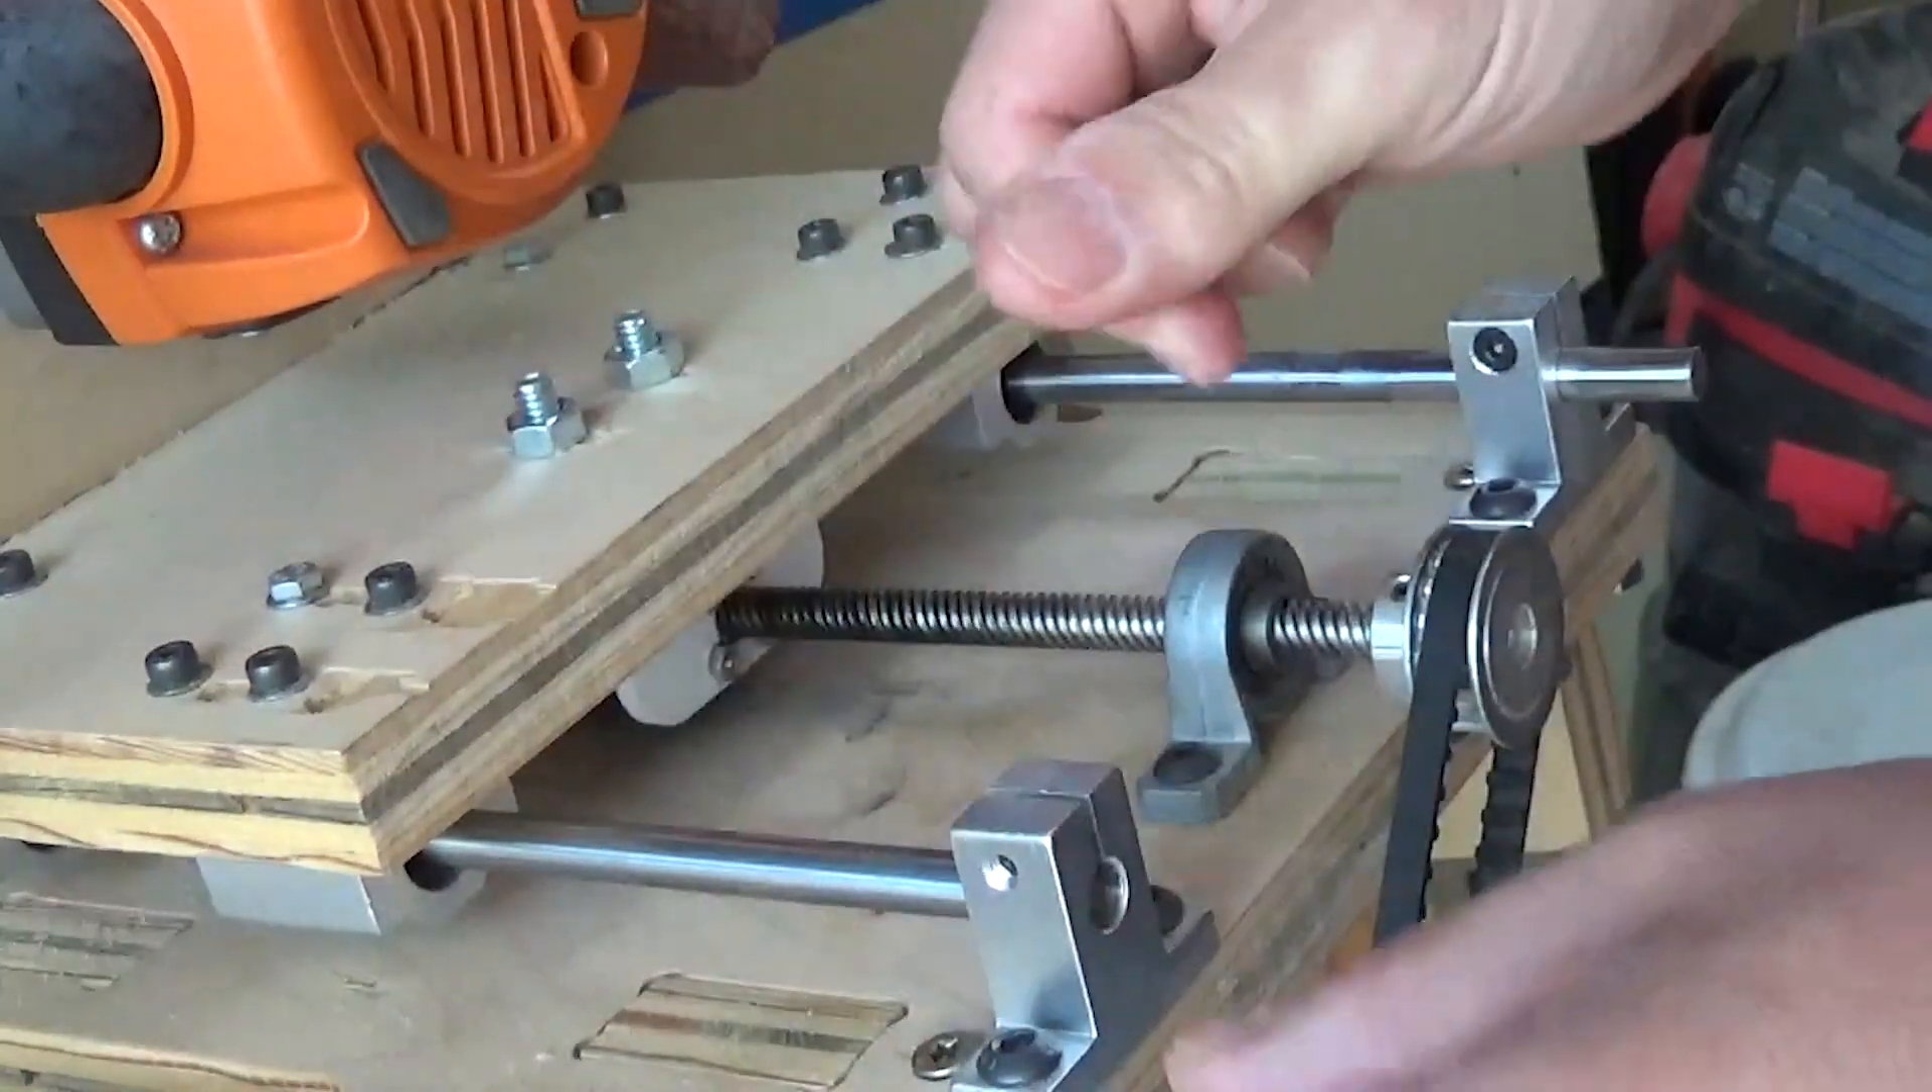So doing a safety inspection this morning, I discovered that this rail has slipped out a little bit.